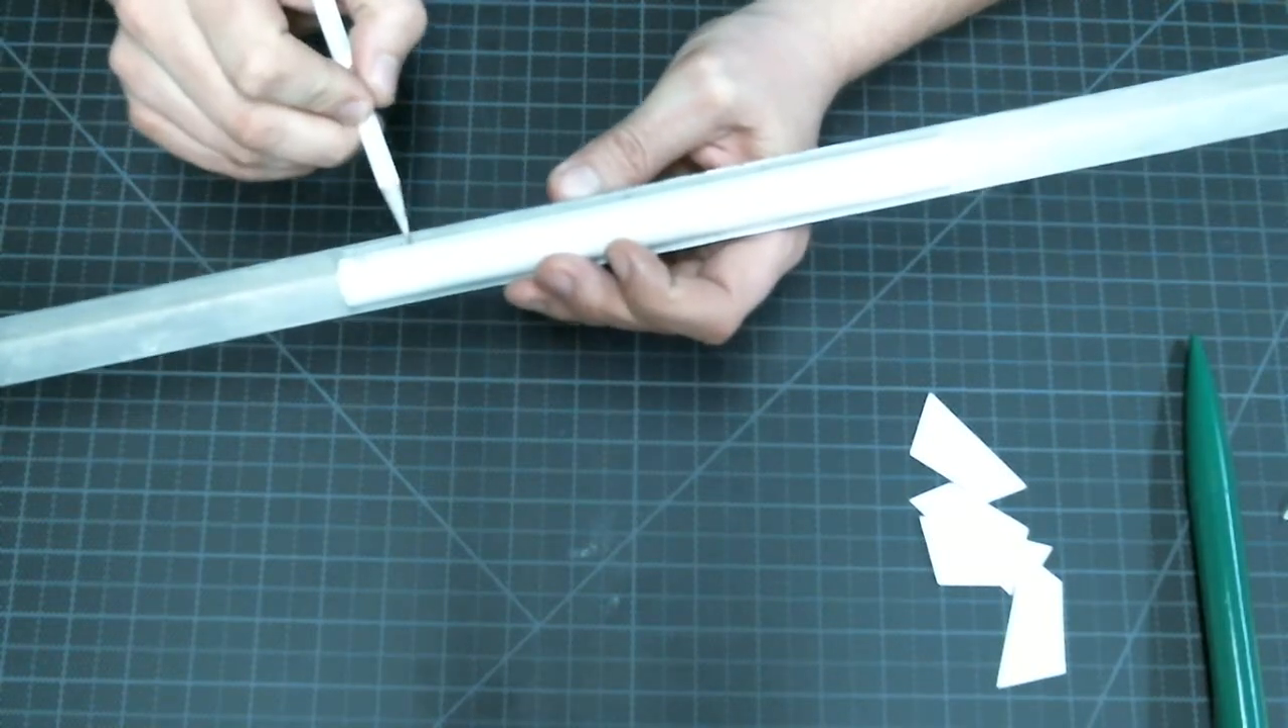My body tube sits nicely inside the aluminum angle and it gives me a nice straight edge to draw a line with.